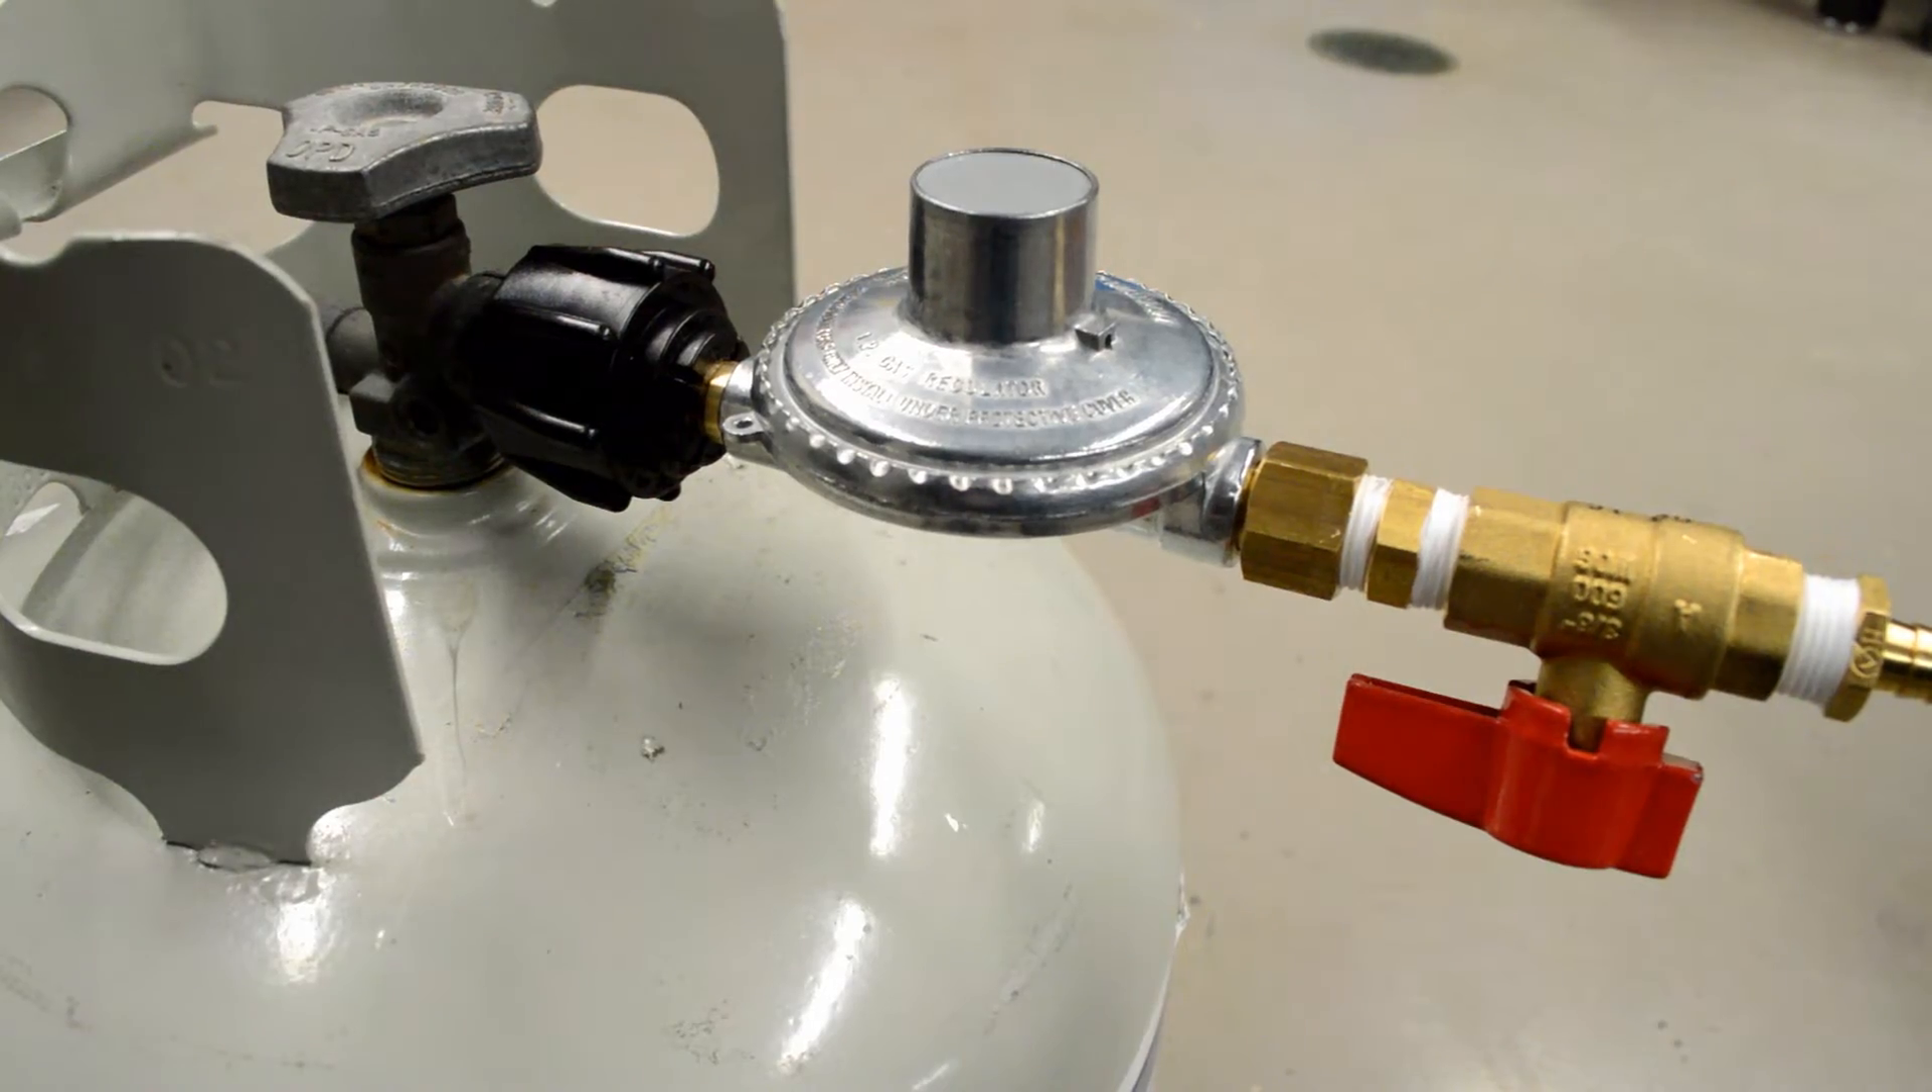Our regulator fits on the tank and all we have to do is hand tighten the black adapter, no tools necessary.